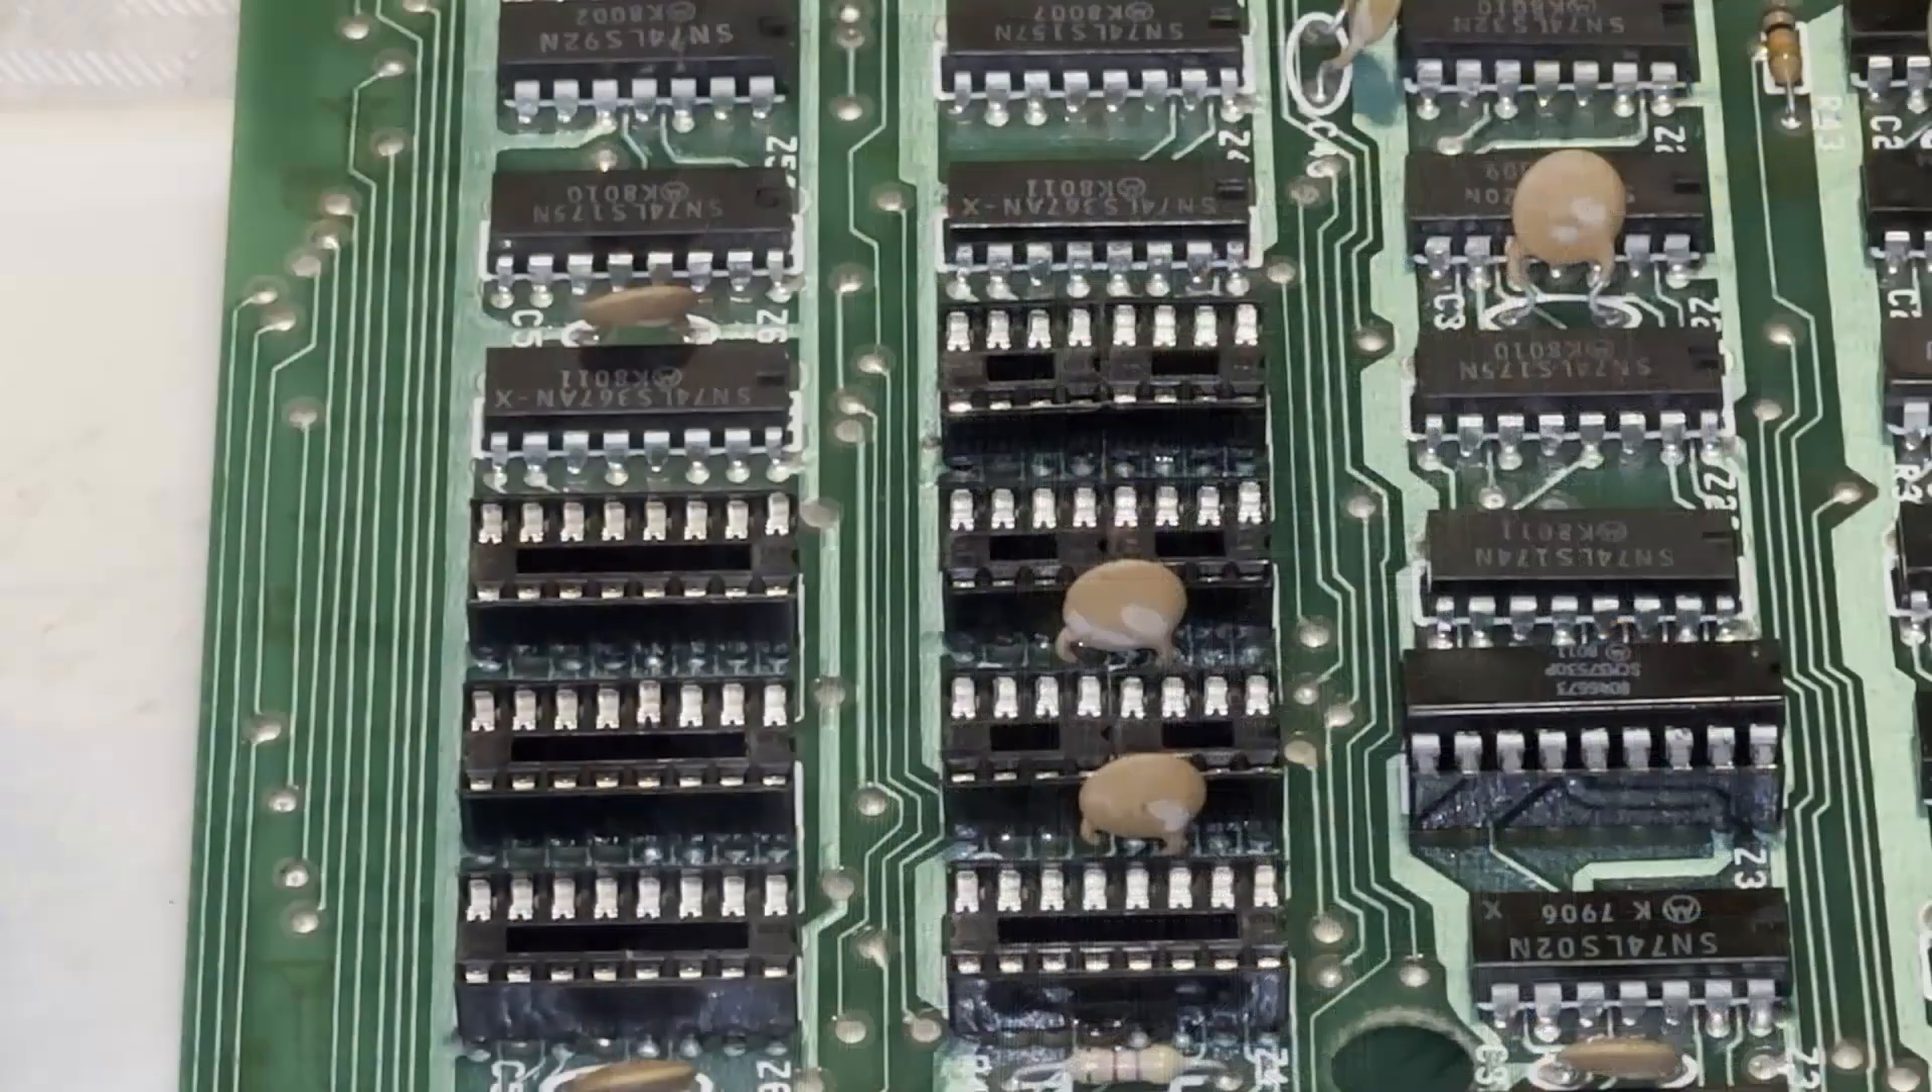There are the finished sockets for the video RAM.